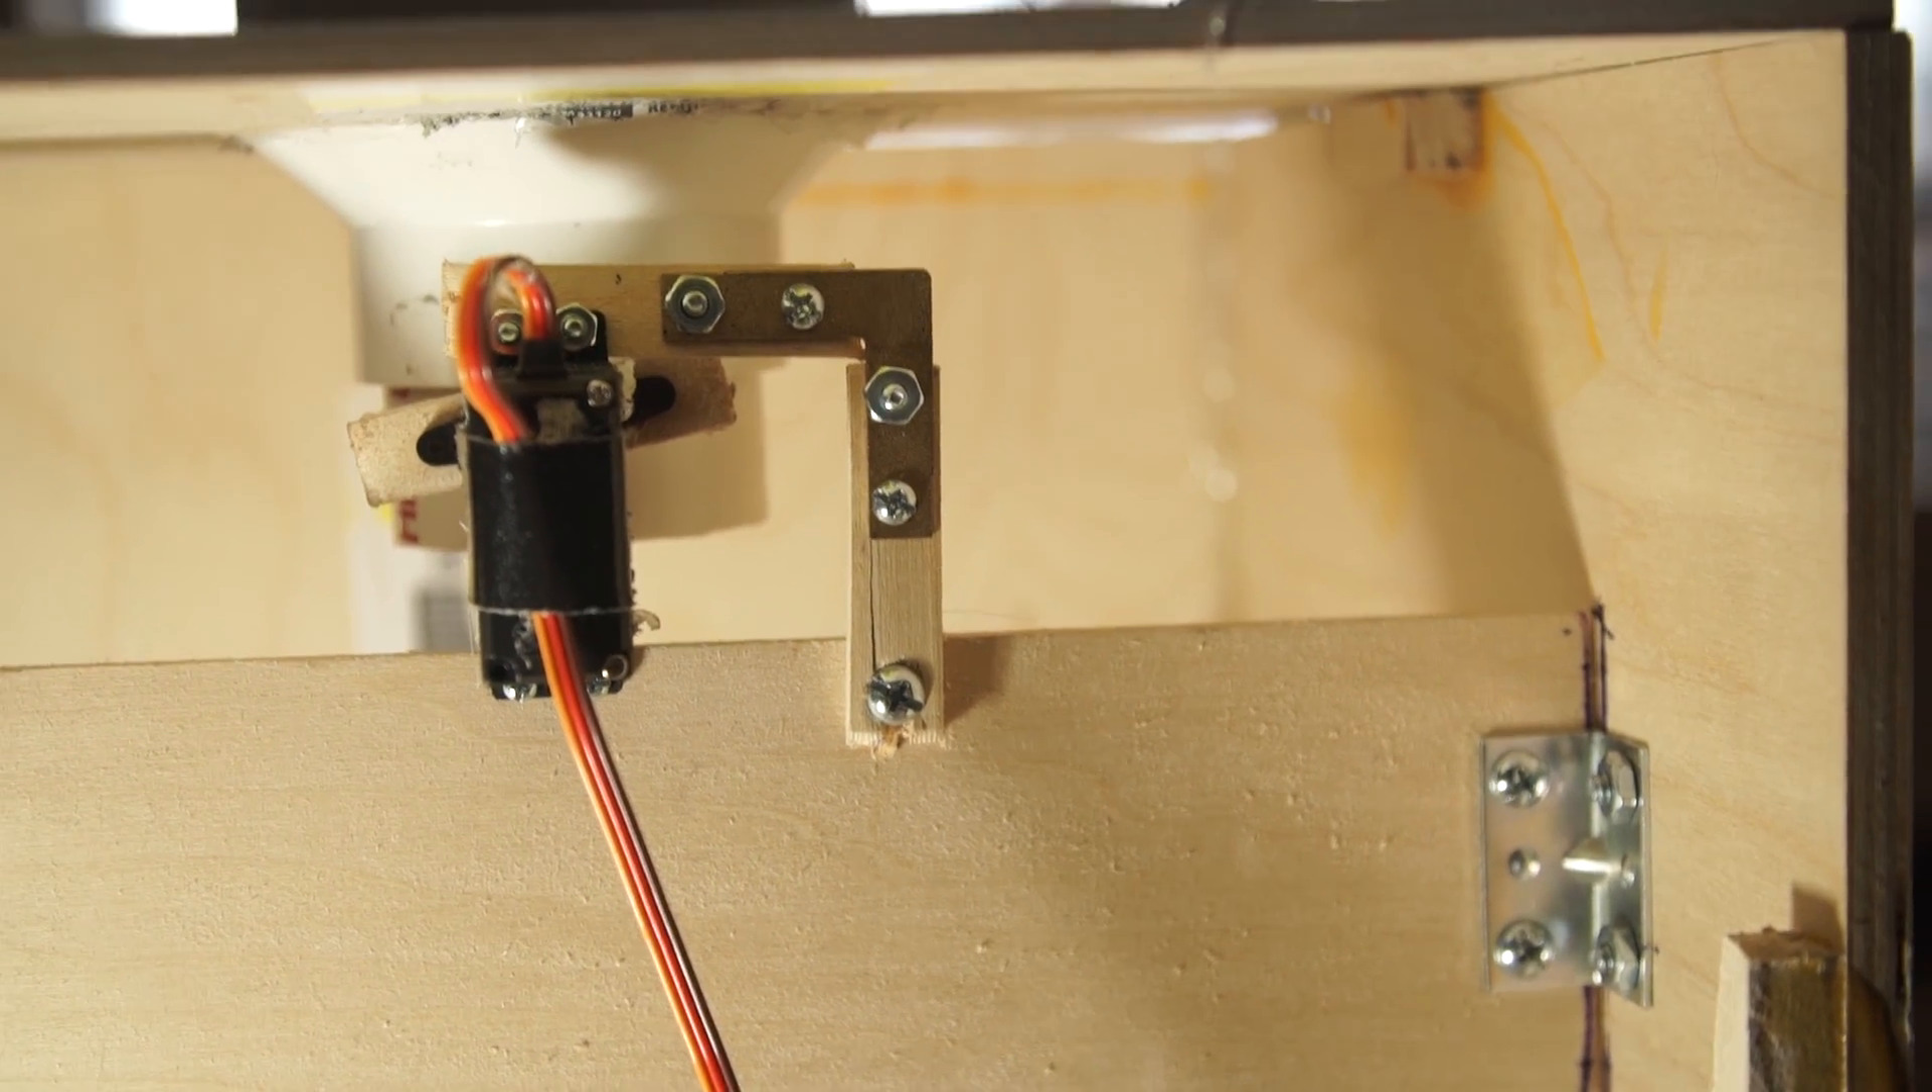Next I assembled the PVC section inside the box and epoxied the pieces to the wood. Then I mounted the servo in place using wood, L brackets, and nuts and bolts.